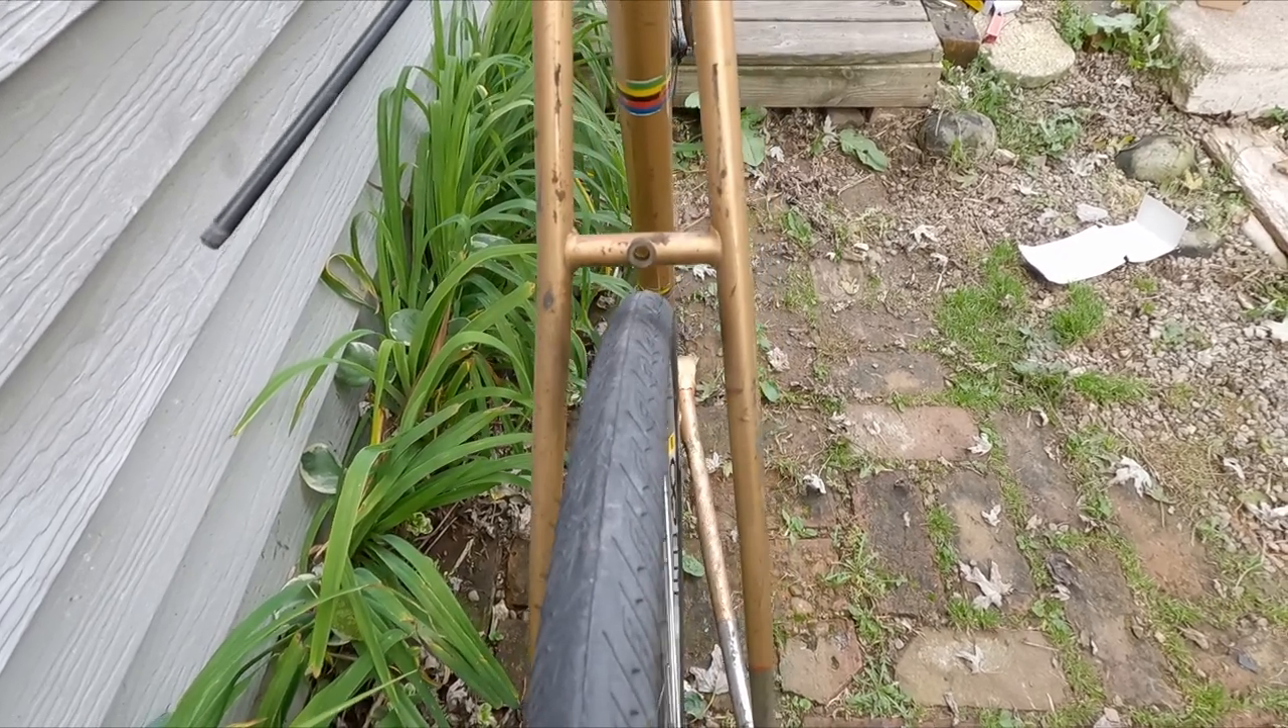Something's not right here. The tire is not lining up square.